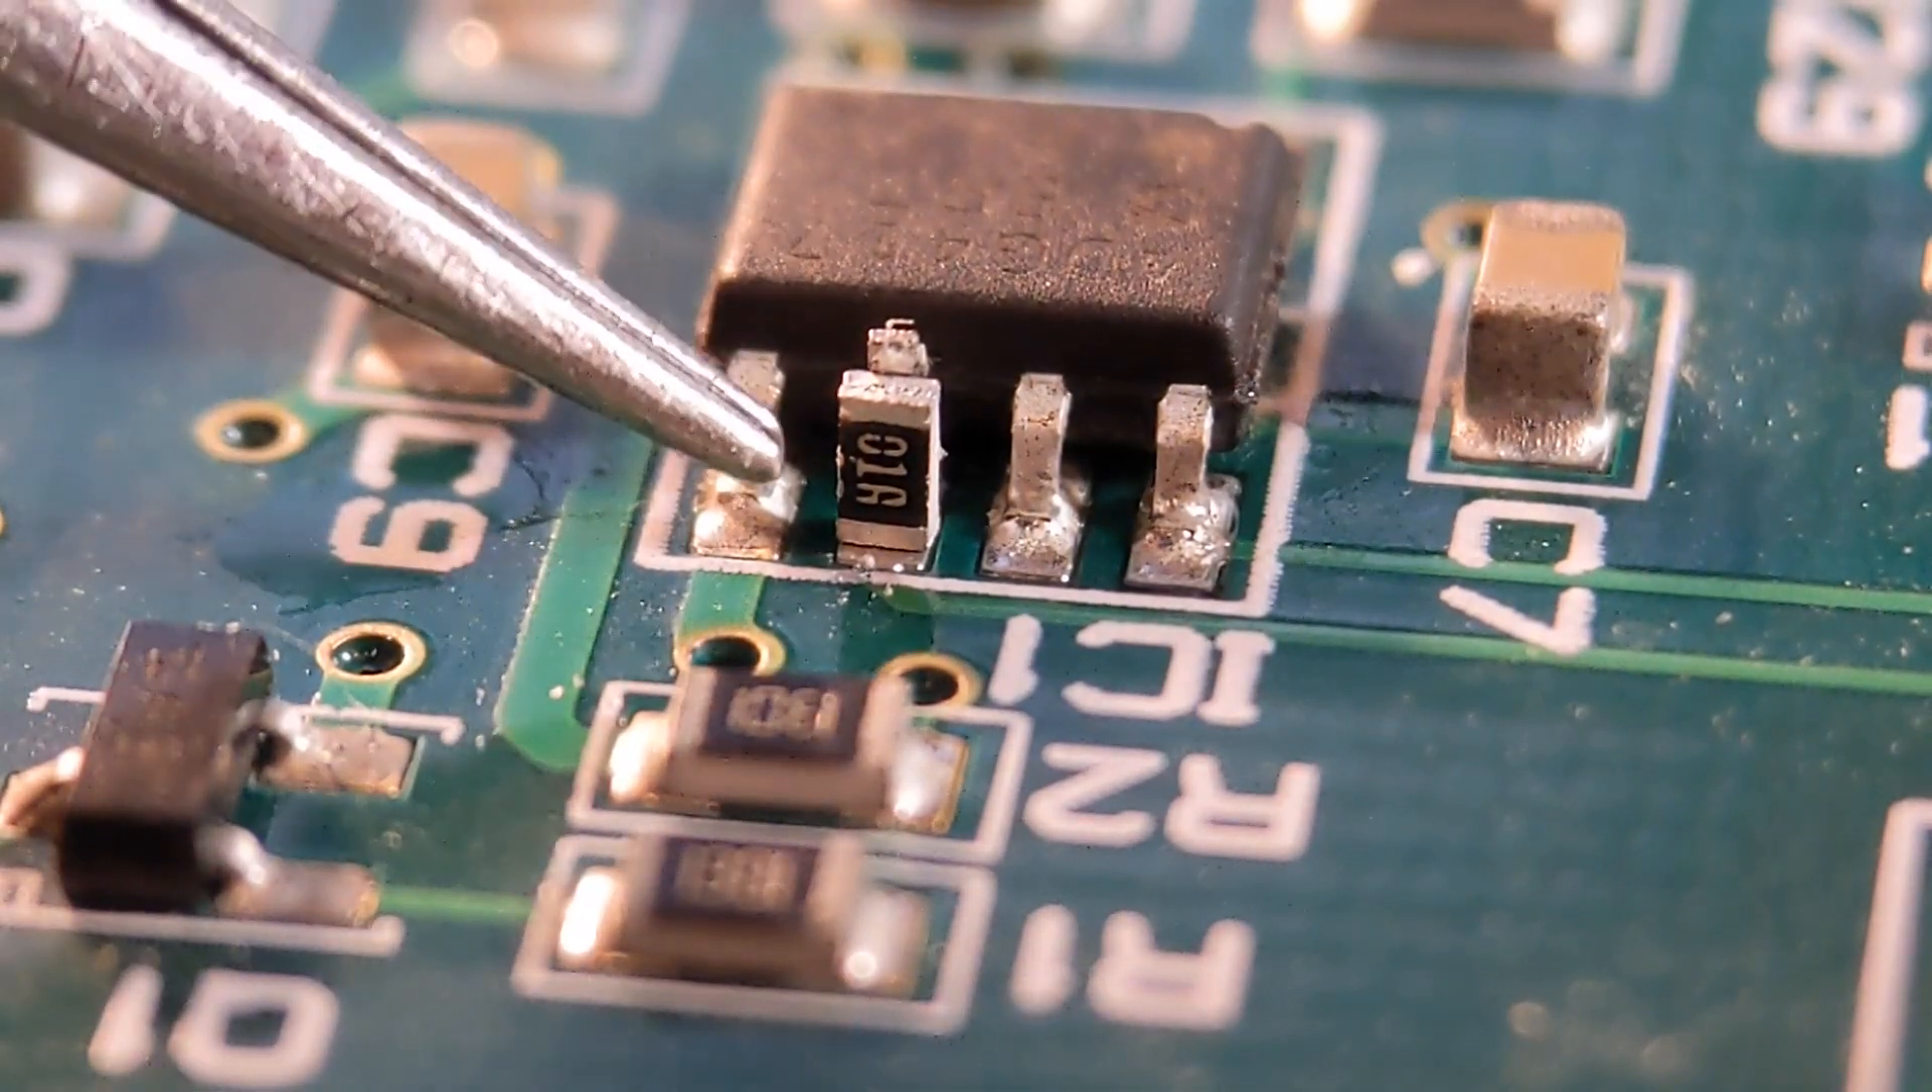I've lifted the pin to suit the resistor so i've already put the resistor in place.